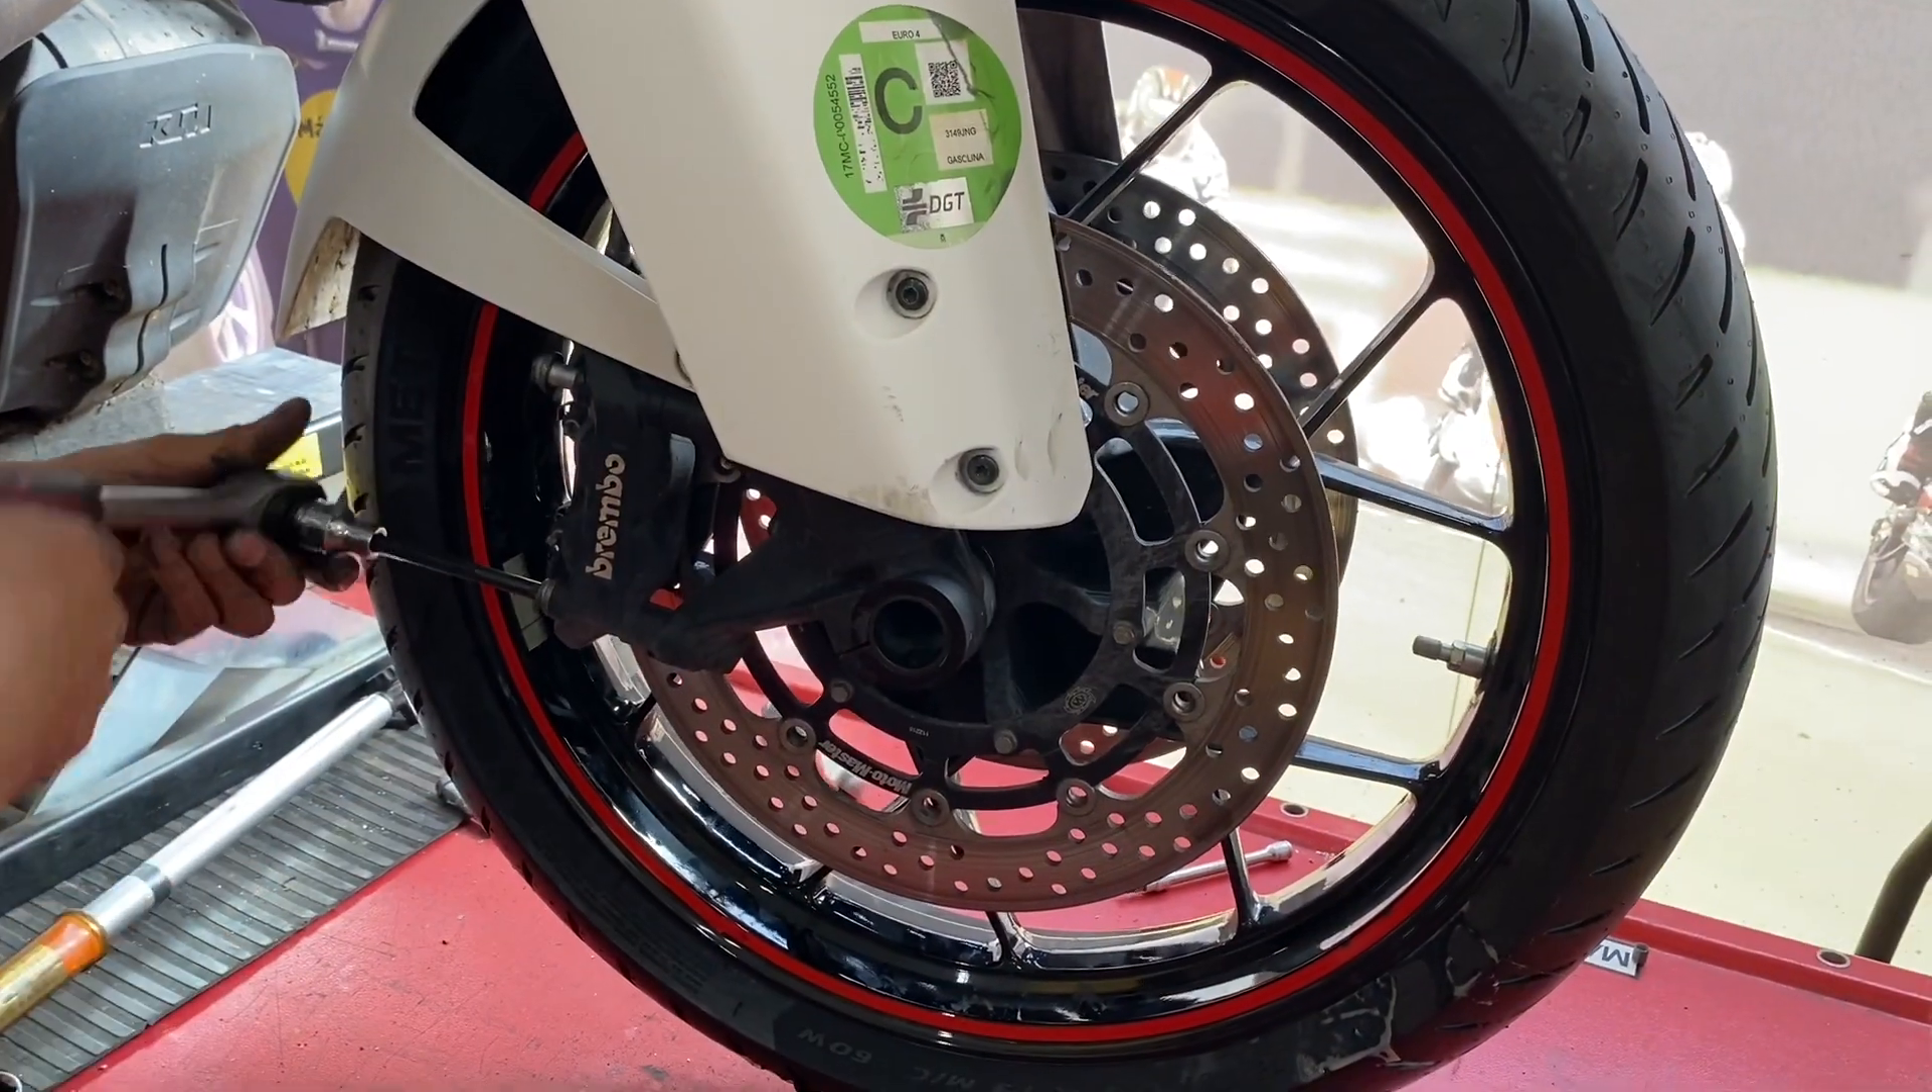Metemos el eje, montamos las pinzas de freno y ya tenemos nuestro neumático delantero montado.